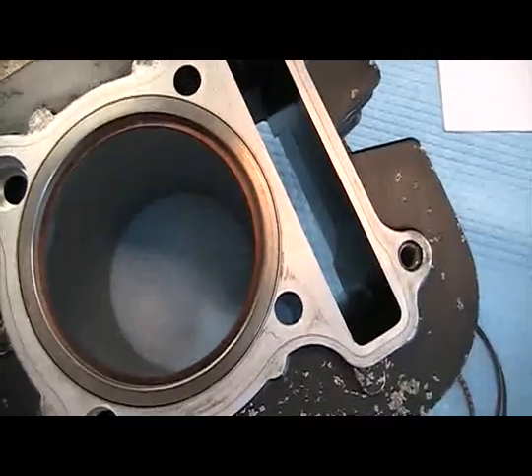Put the ring in the cylinder, as you see it's in the cylinder now, it's a brass looking ring.